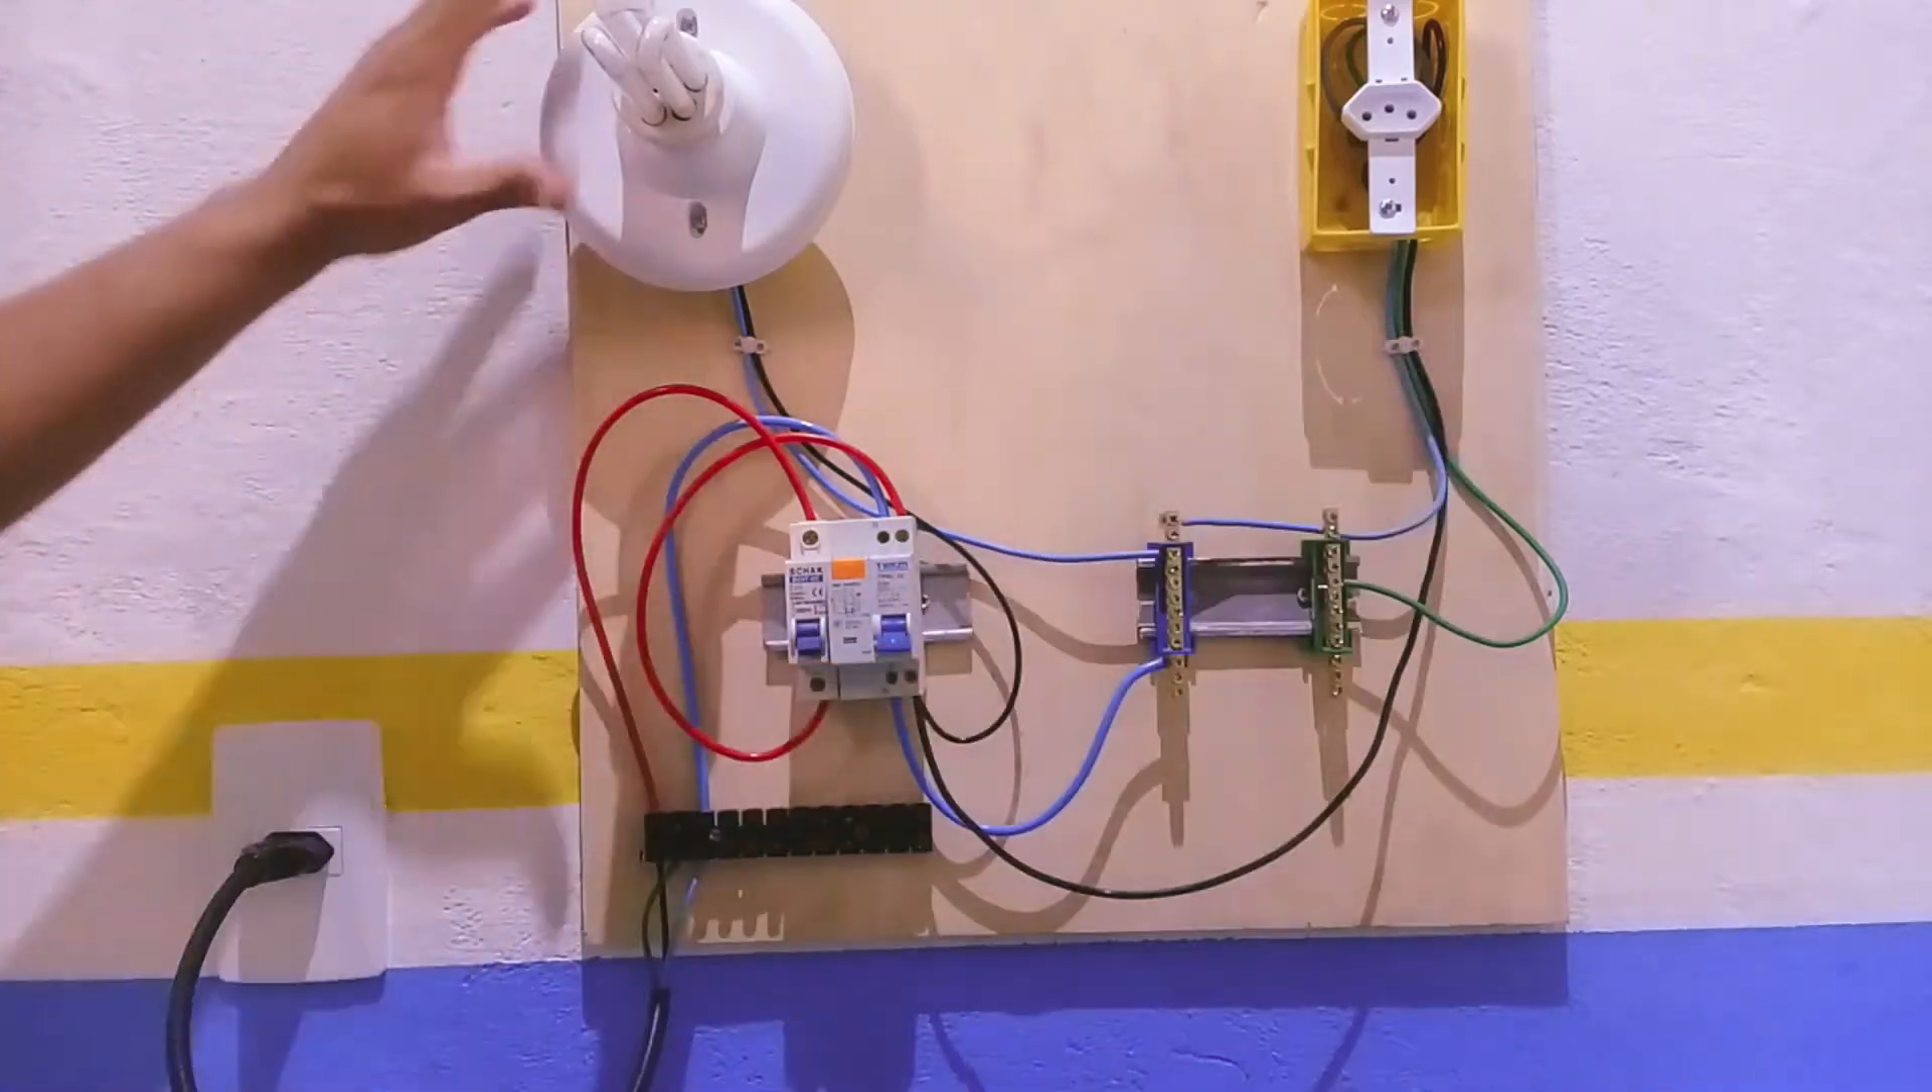Coloquei a lâmpada e já instalei a tomada para não ficar muito demorado, né?